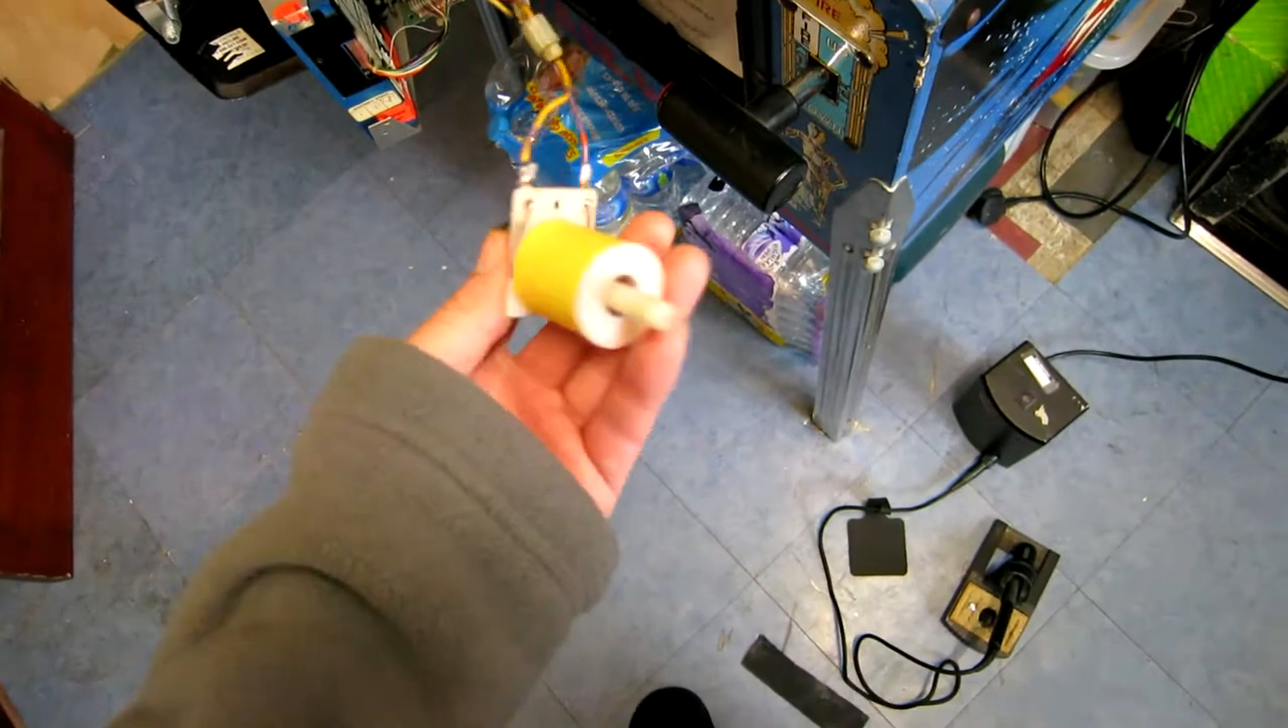Okay so I've fitted the new coil I've just put the plunger in here so if there's any leakage causing a magnetic field I will be able to detect it because it should be harder to move around.